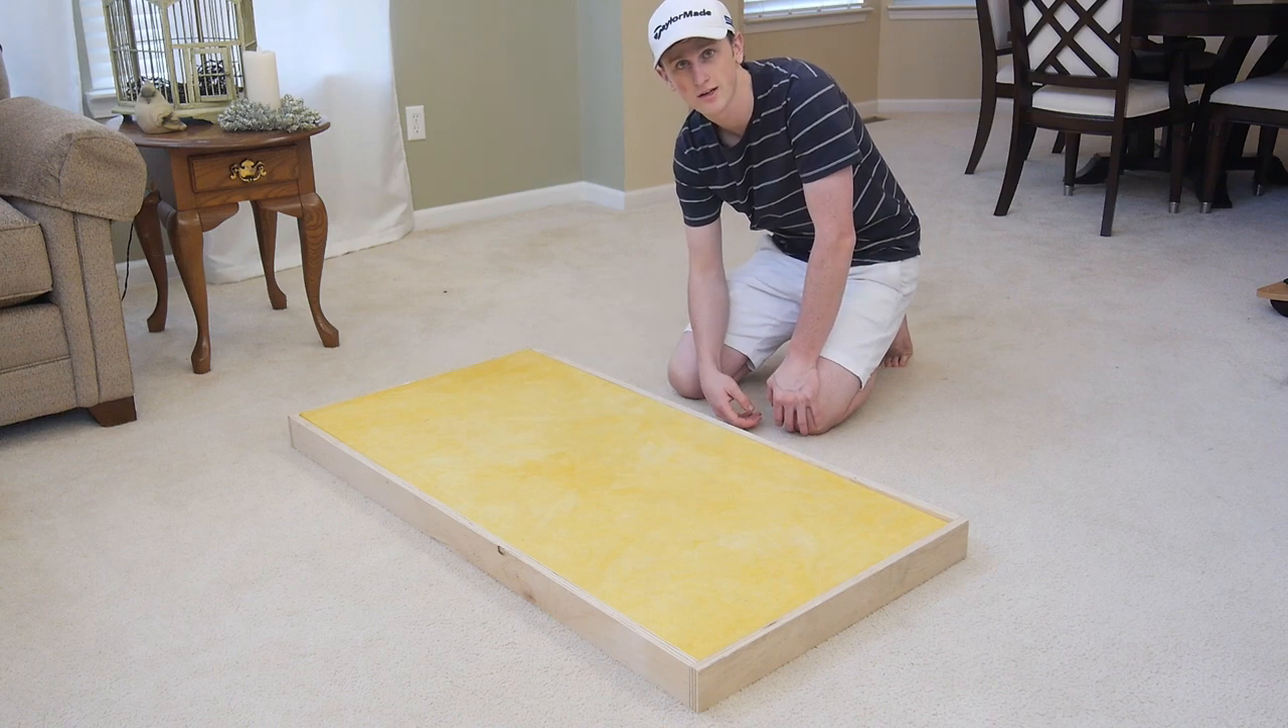So now I can go ahead and add my insulation piece to my frame and that looks like it fits really nice and snug.